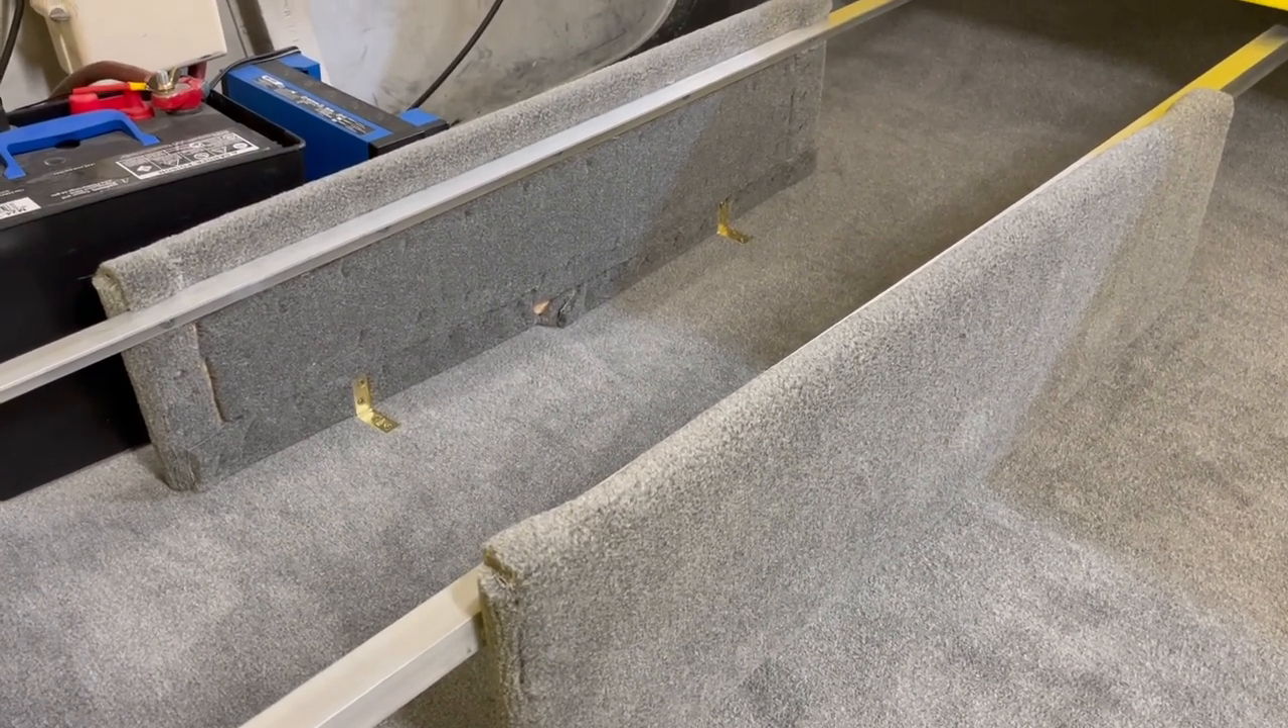Seat supports are now done and installed.